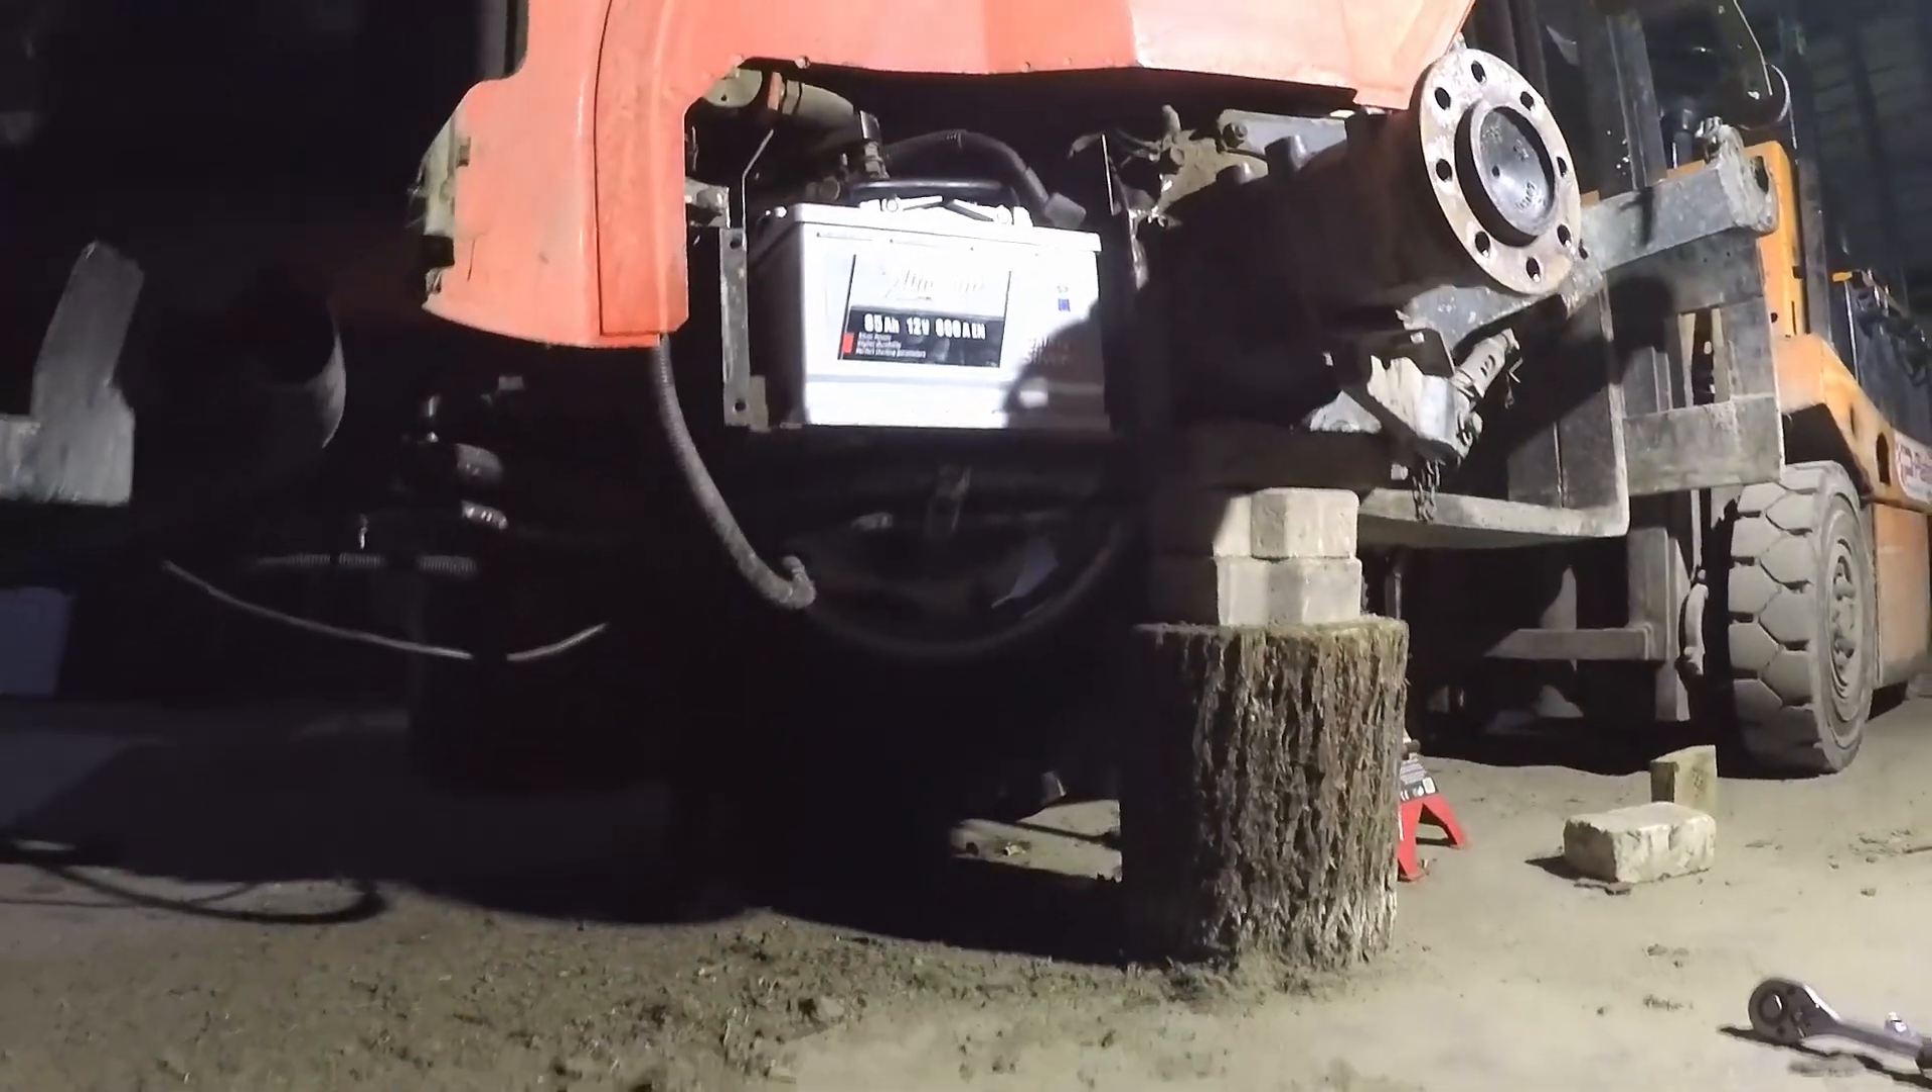Dobra, akumulator wsadzony, wpakowany. Jak widzicie, zostało mi skręcić obudowę.